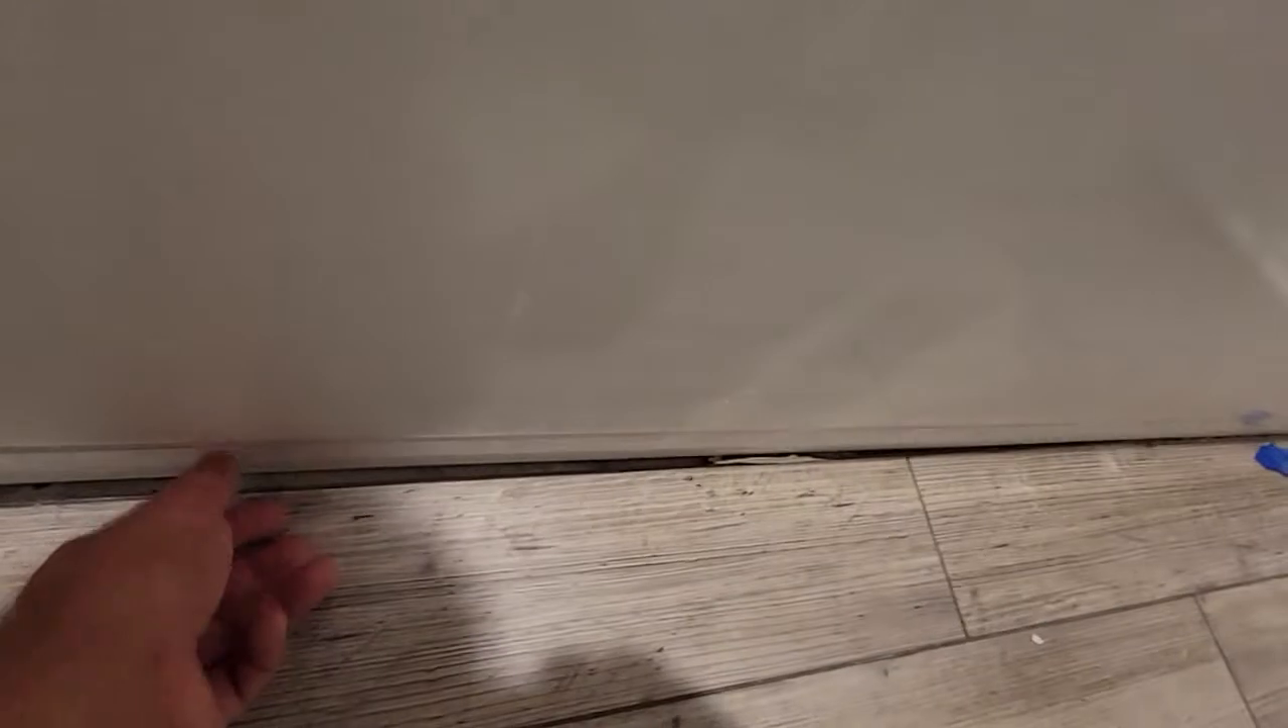And then shower. I need to finish this out. I've got a little gap here.